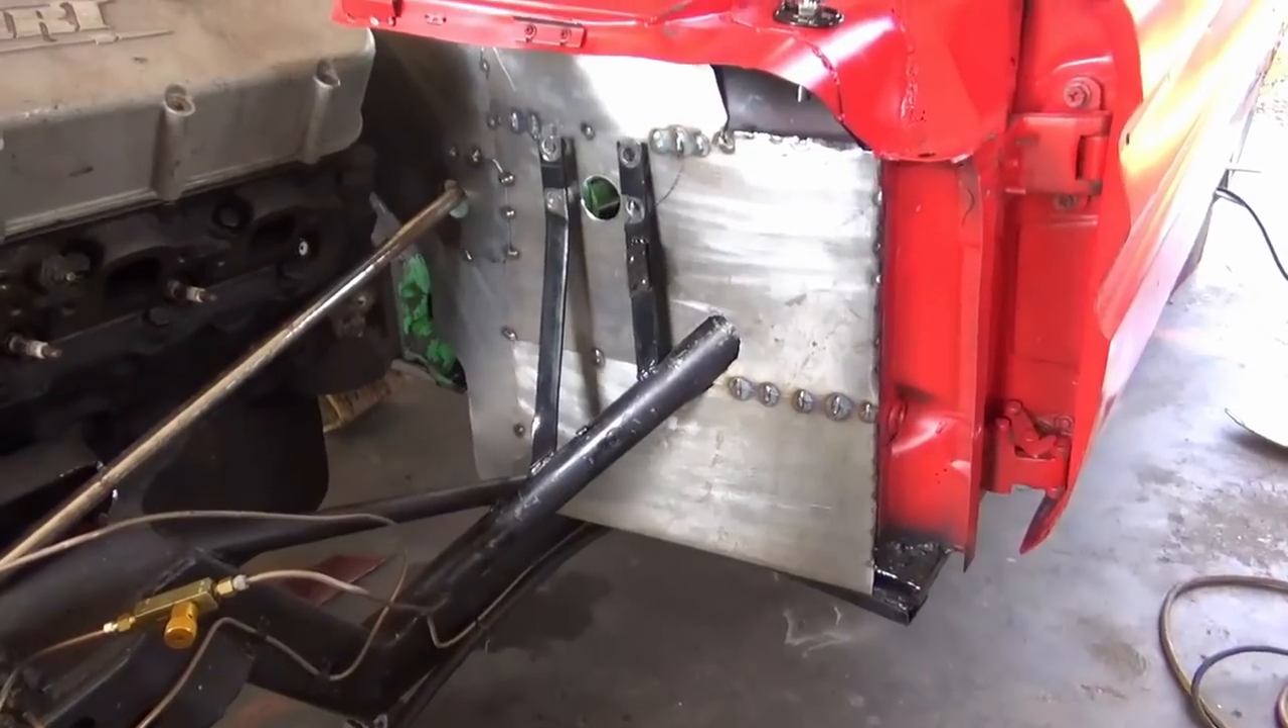But I've got half the firewall in. Now I need to get the other half.